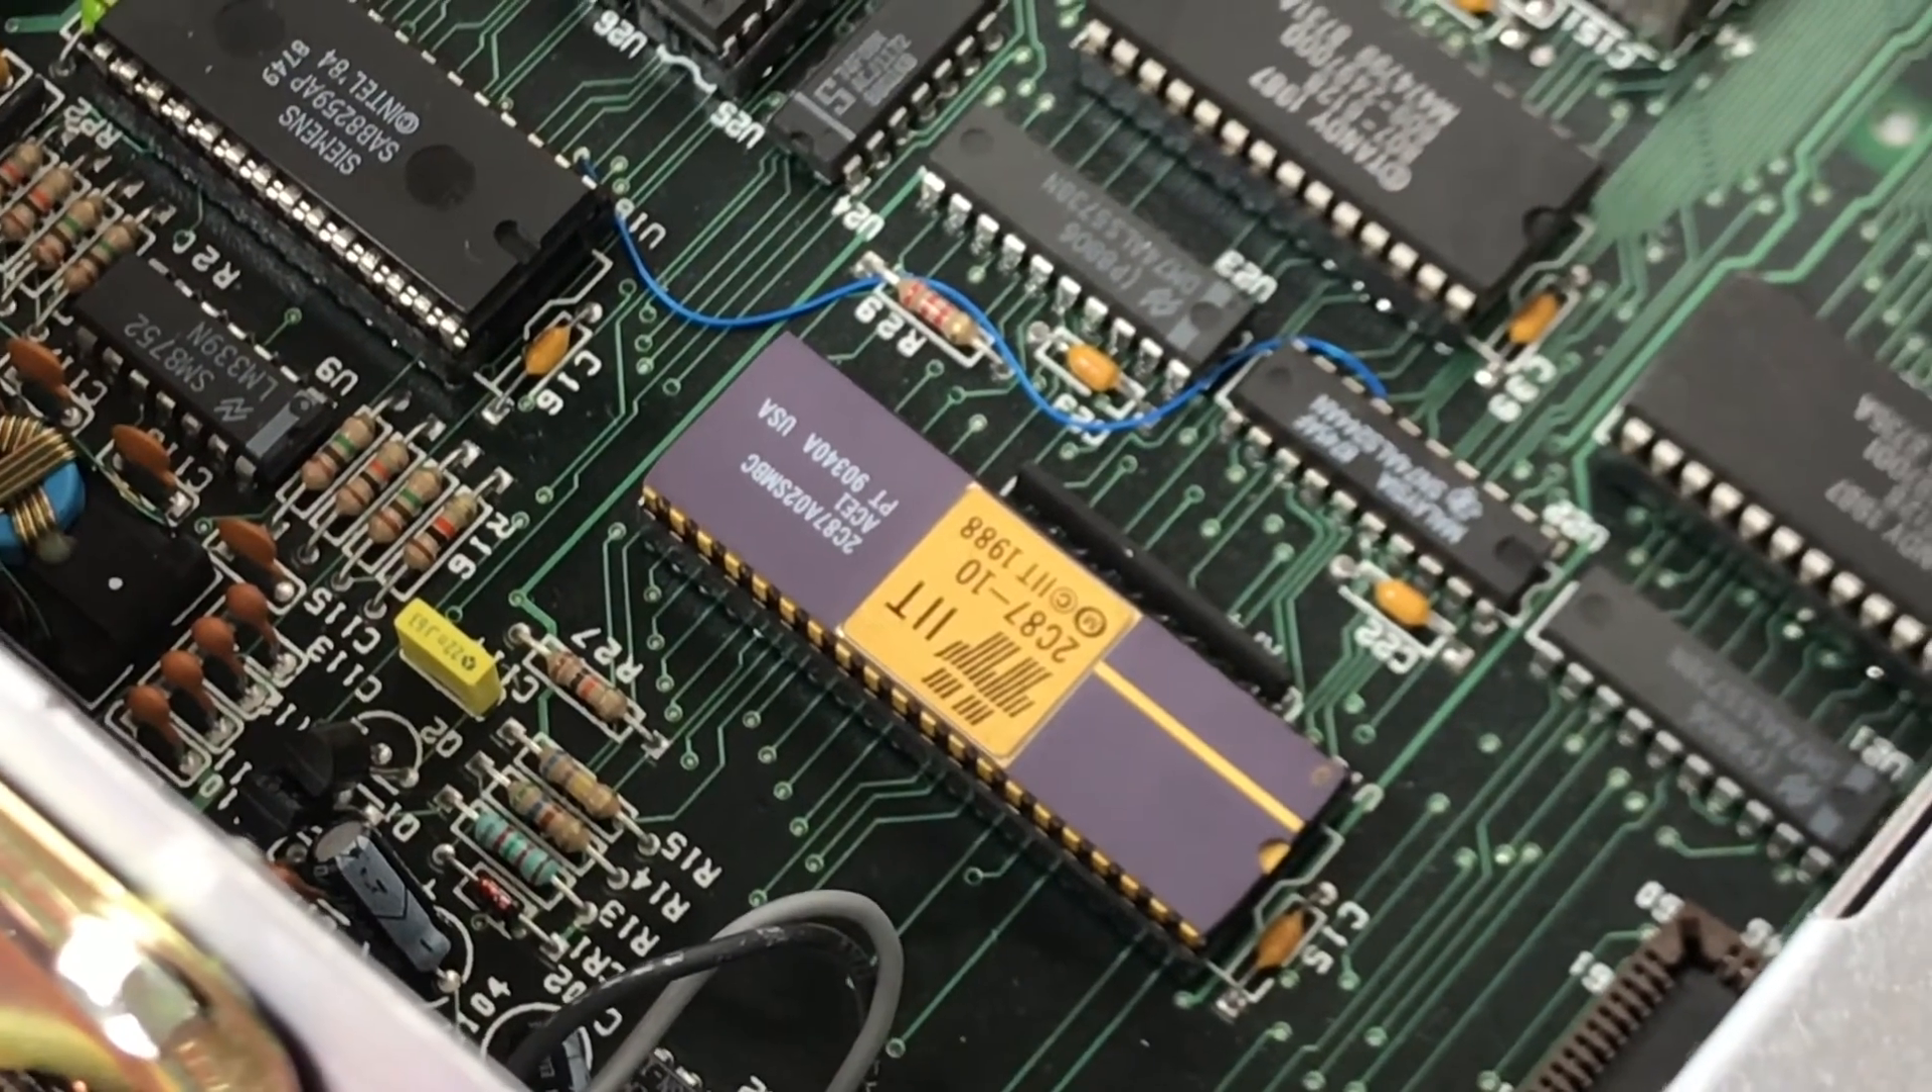I've already gone ahead and installed the math coprocessor. You can see that right there.